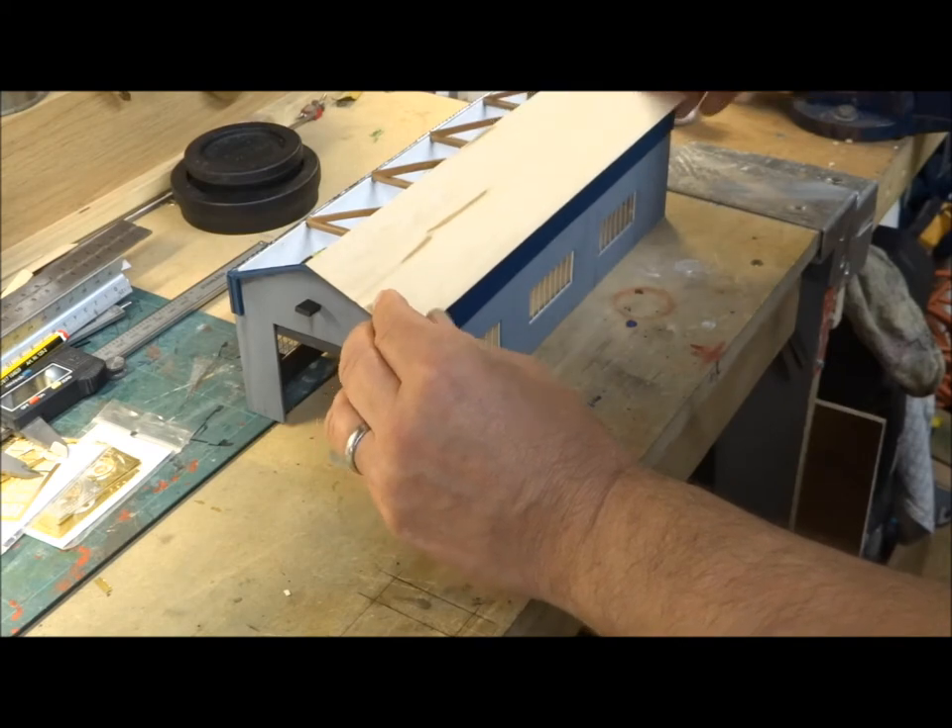I haven't done the roof as yet.